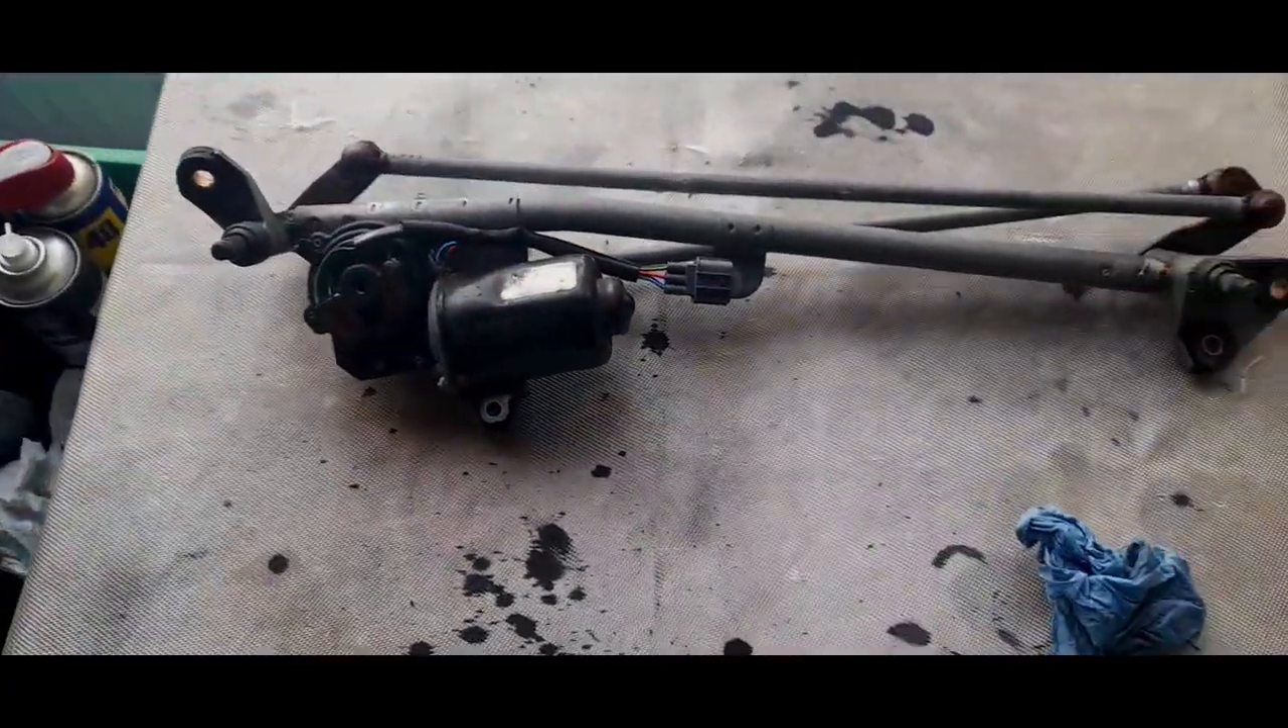I have removed the wiper motor yet again.